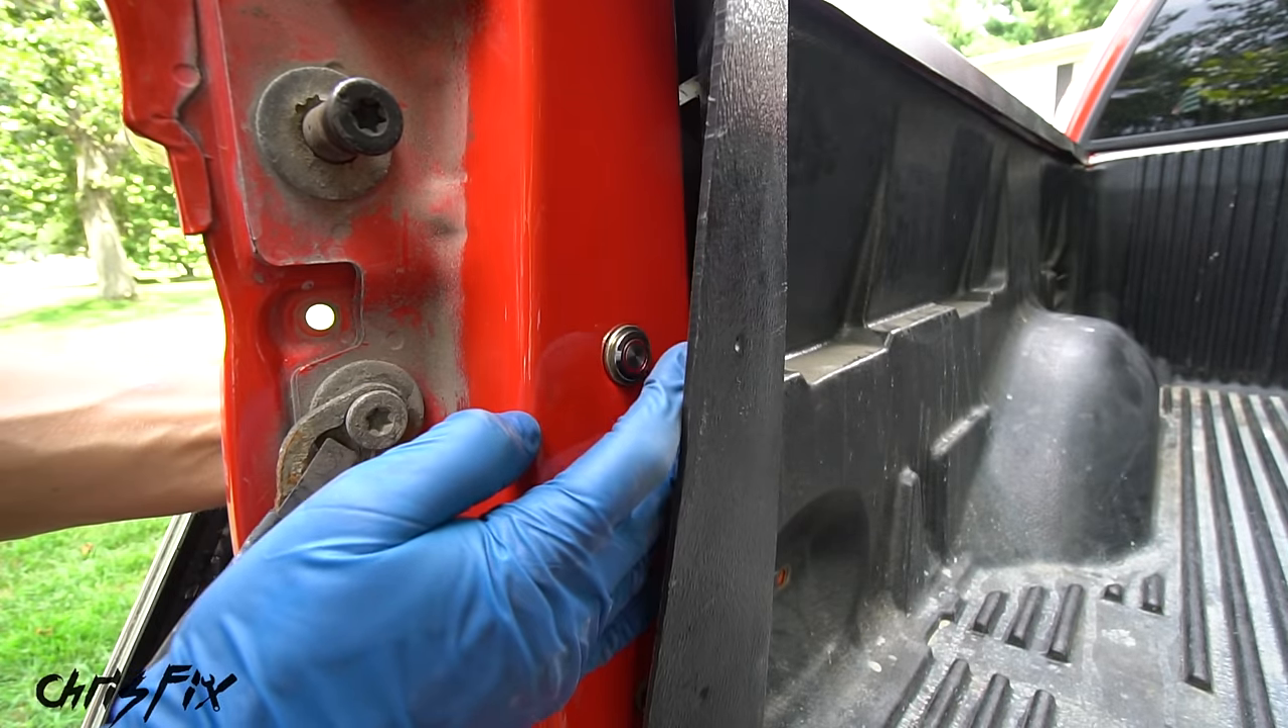Now the switch fits into the hole nicely.